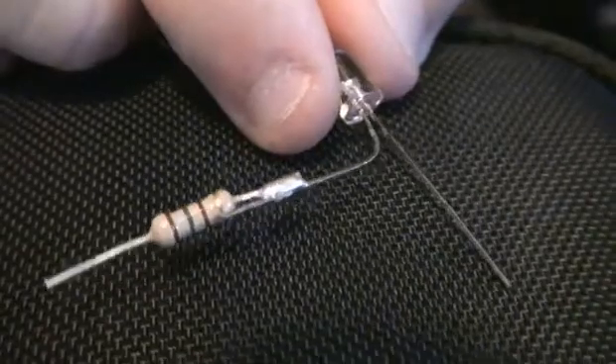We got the resistor soldered to the positive lead right there.